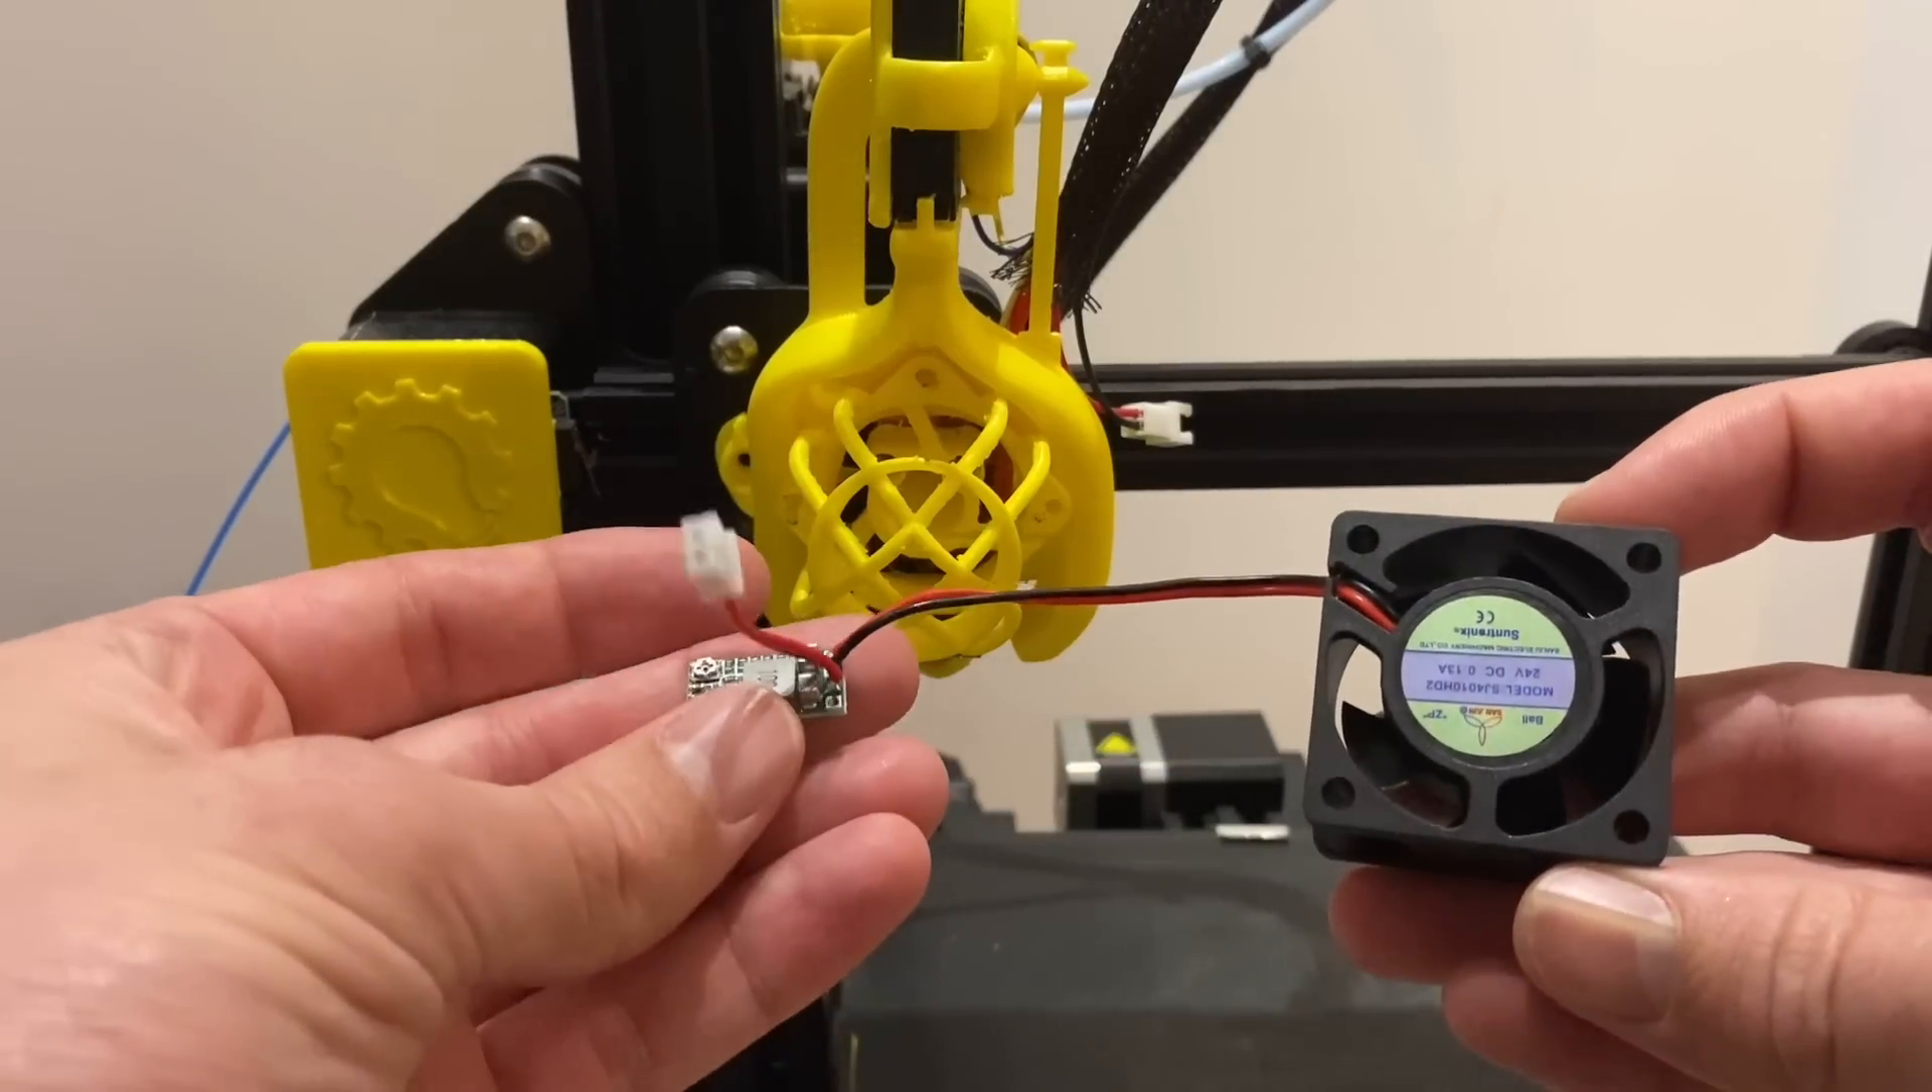Alright, now I've got the fan soldered up with the mini DC converter on there.